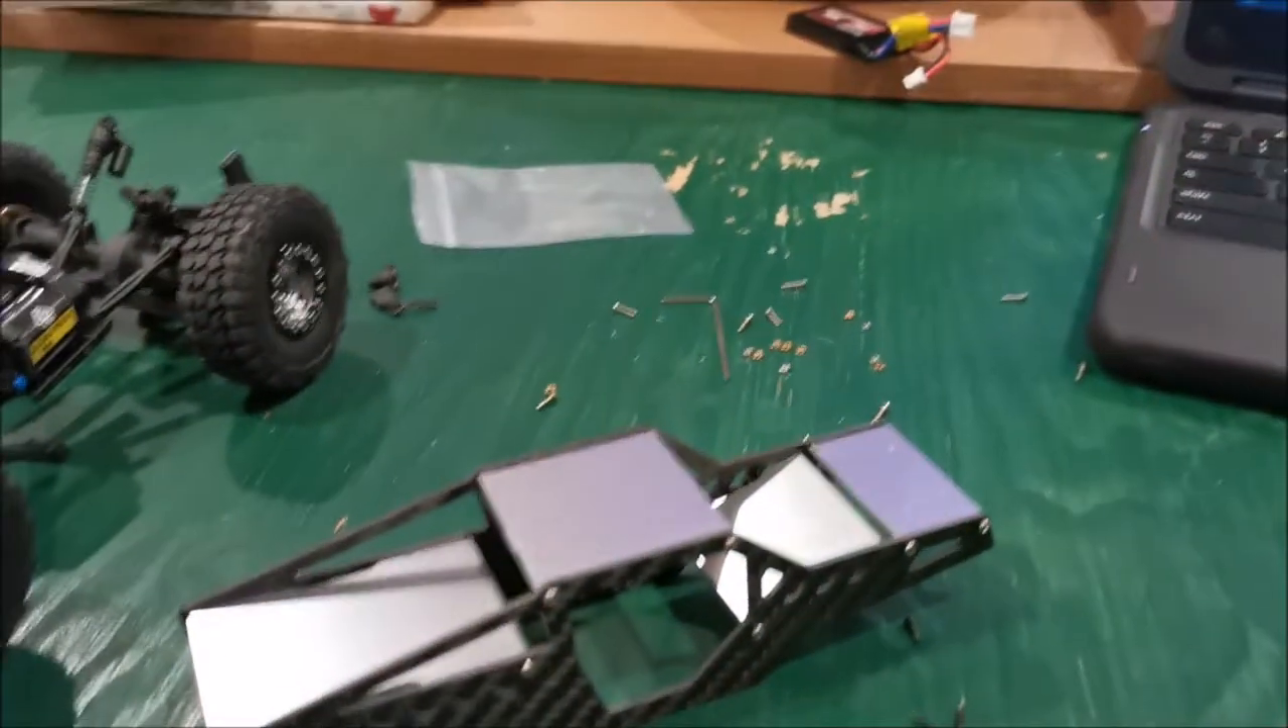So we have the frame here it's all put together.